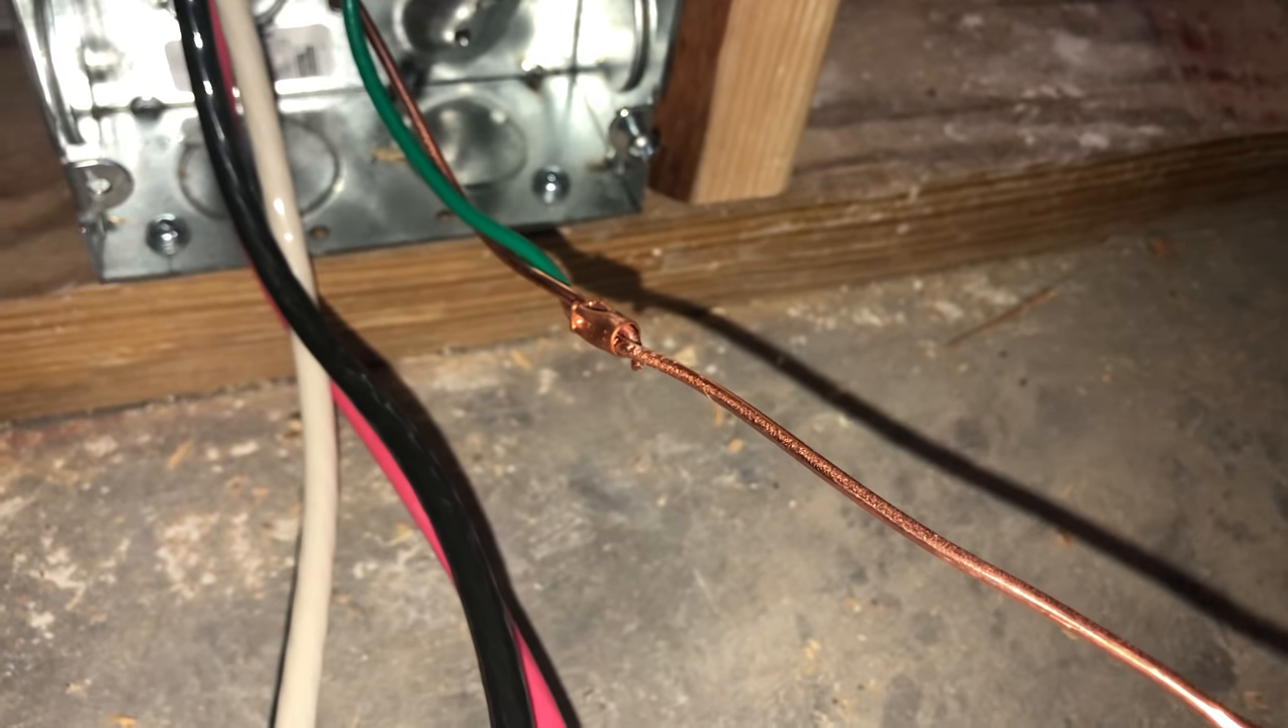The ground is bonded to the box with a jumper and i used a crimp connector to connect the two wires.